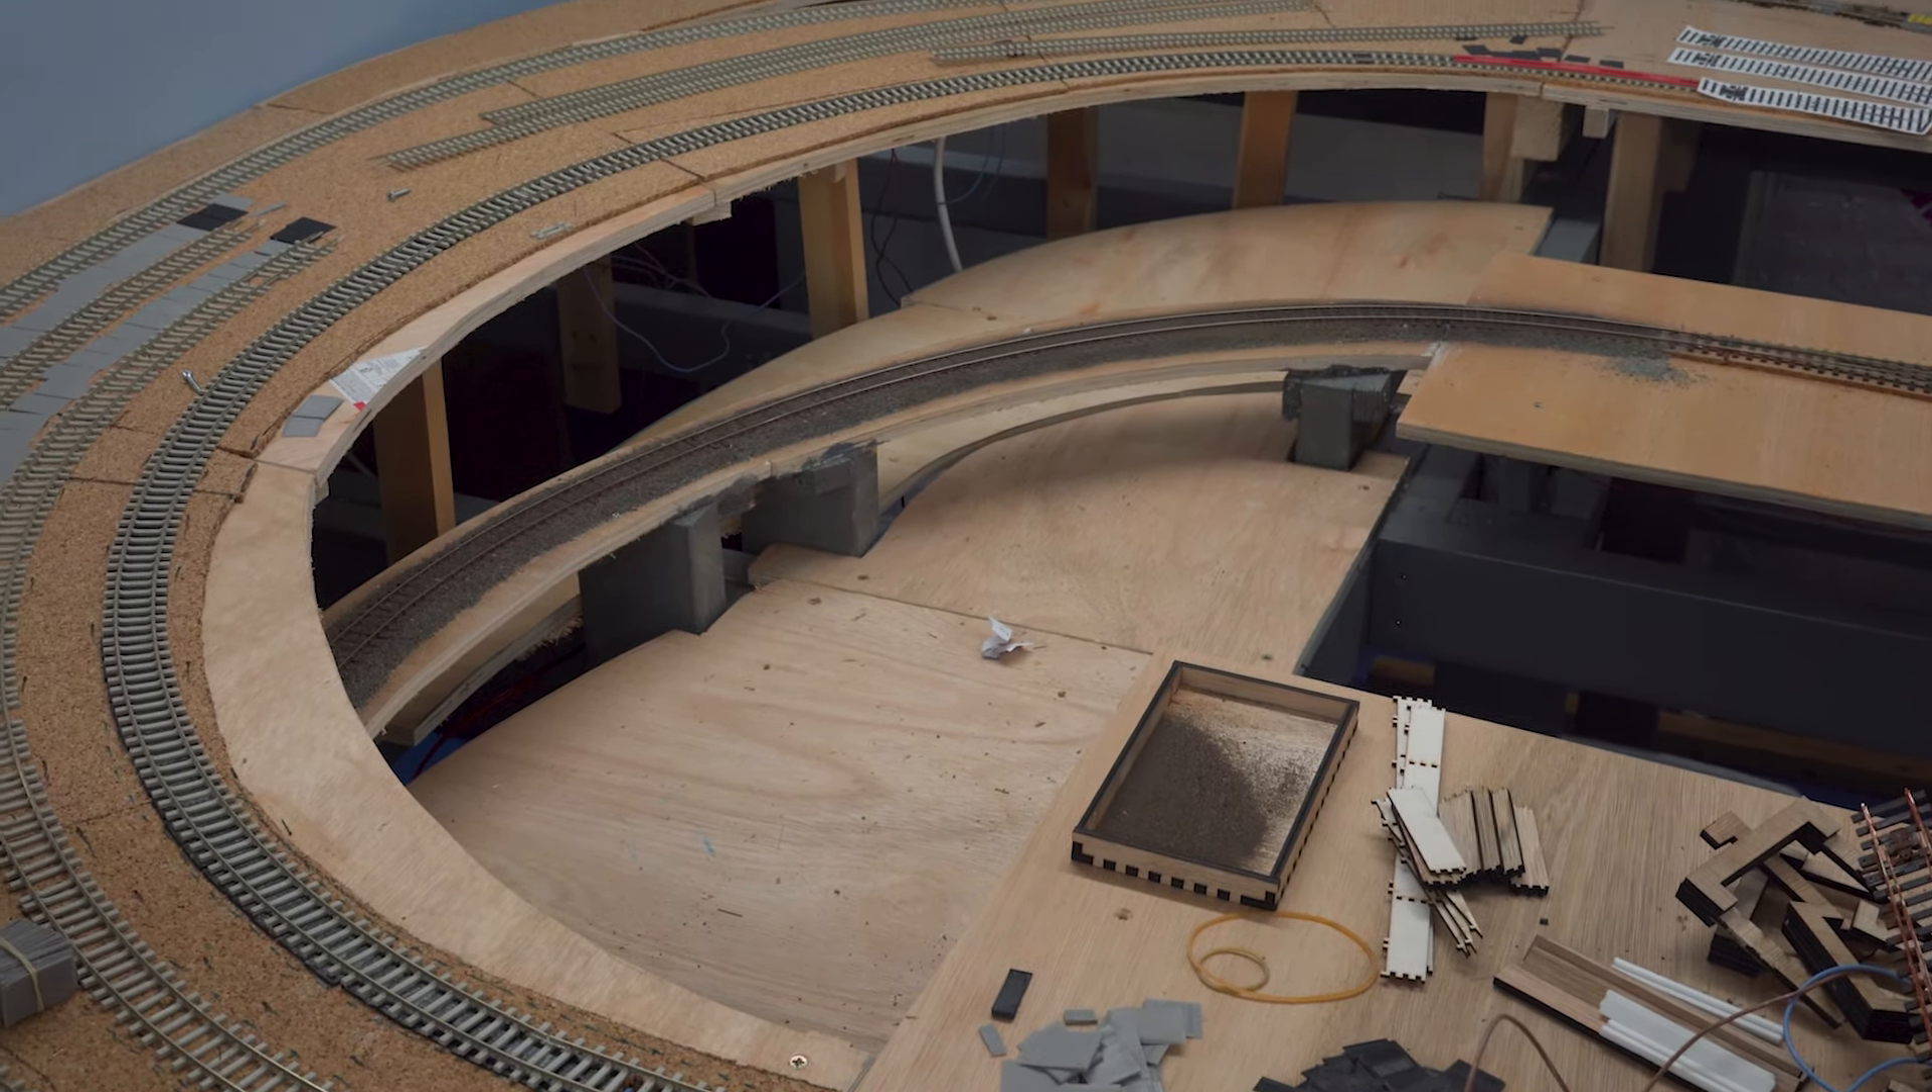Down the back here you'll see that I've put some baseboard in on the lowest possible level meaning that then that's kind of free to kind of sculpt in terms of landscape.